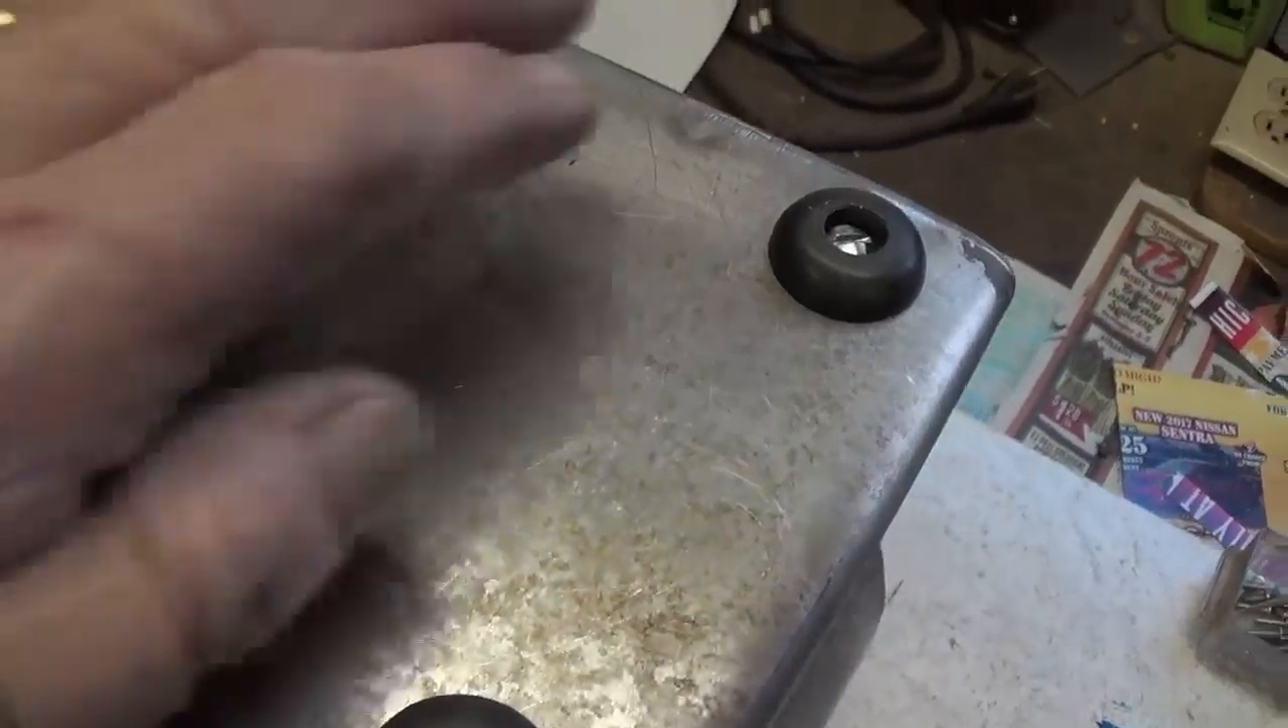Here we have the rubber feet screwed in place.